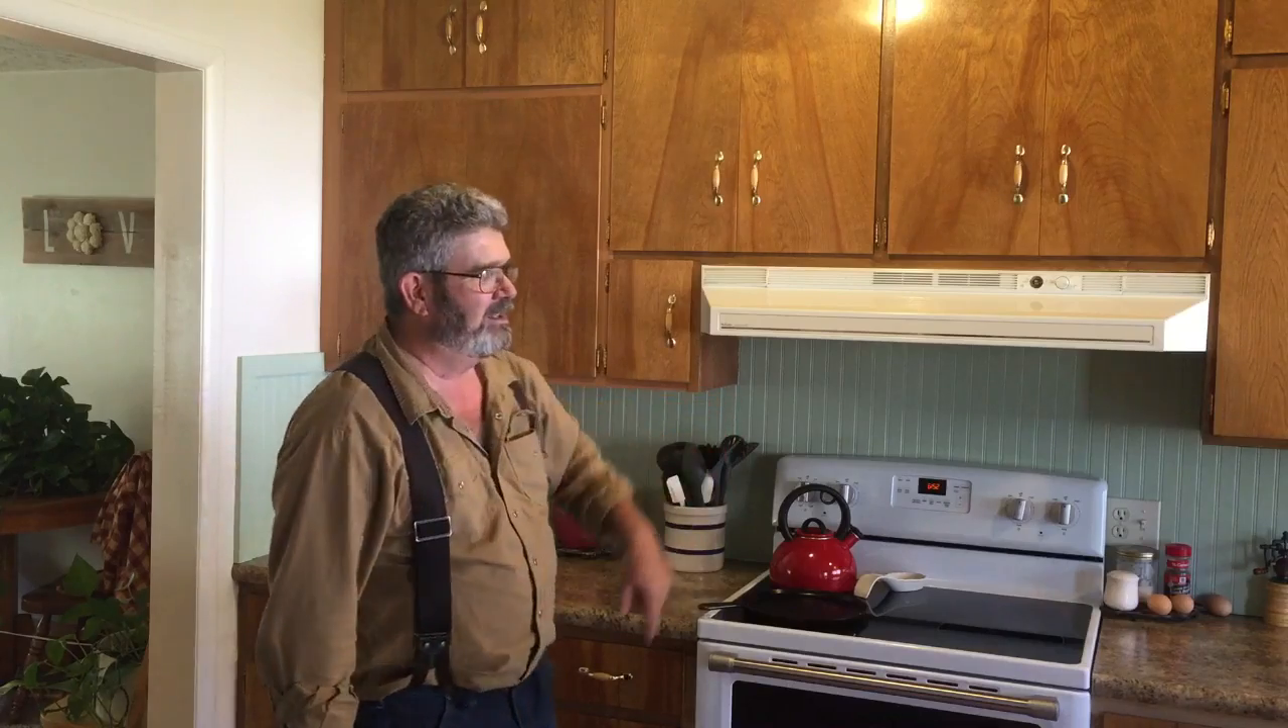I had that goofy Waltex fake tile looking stuff on the walls back here and we went ahead and put the beadboard on.